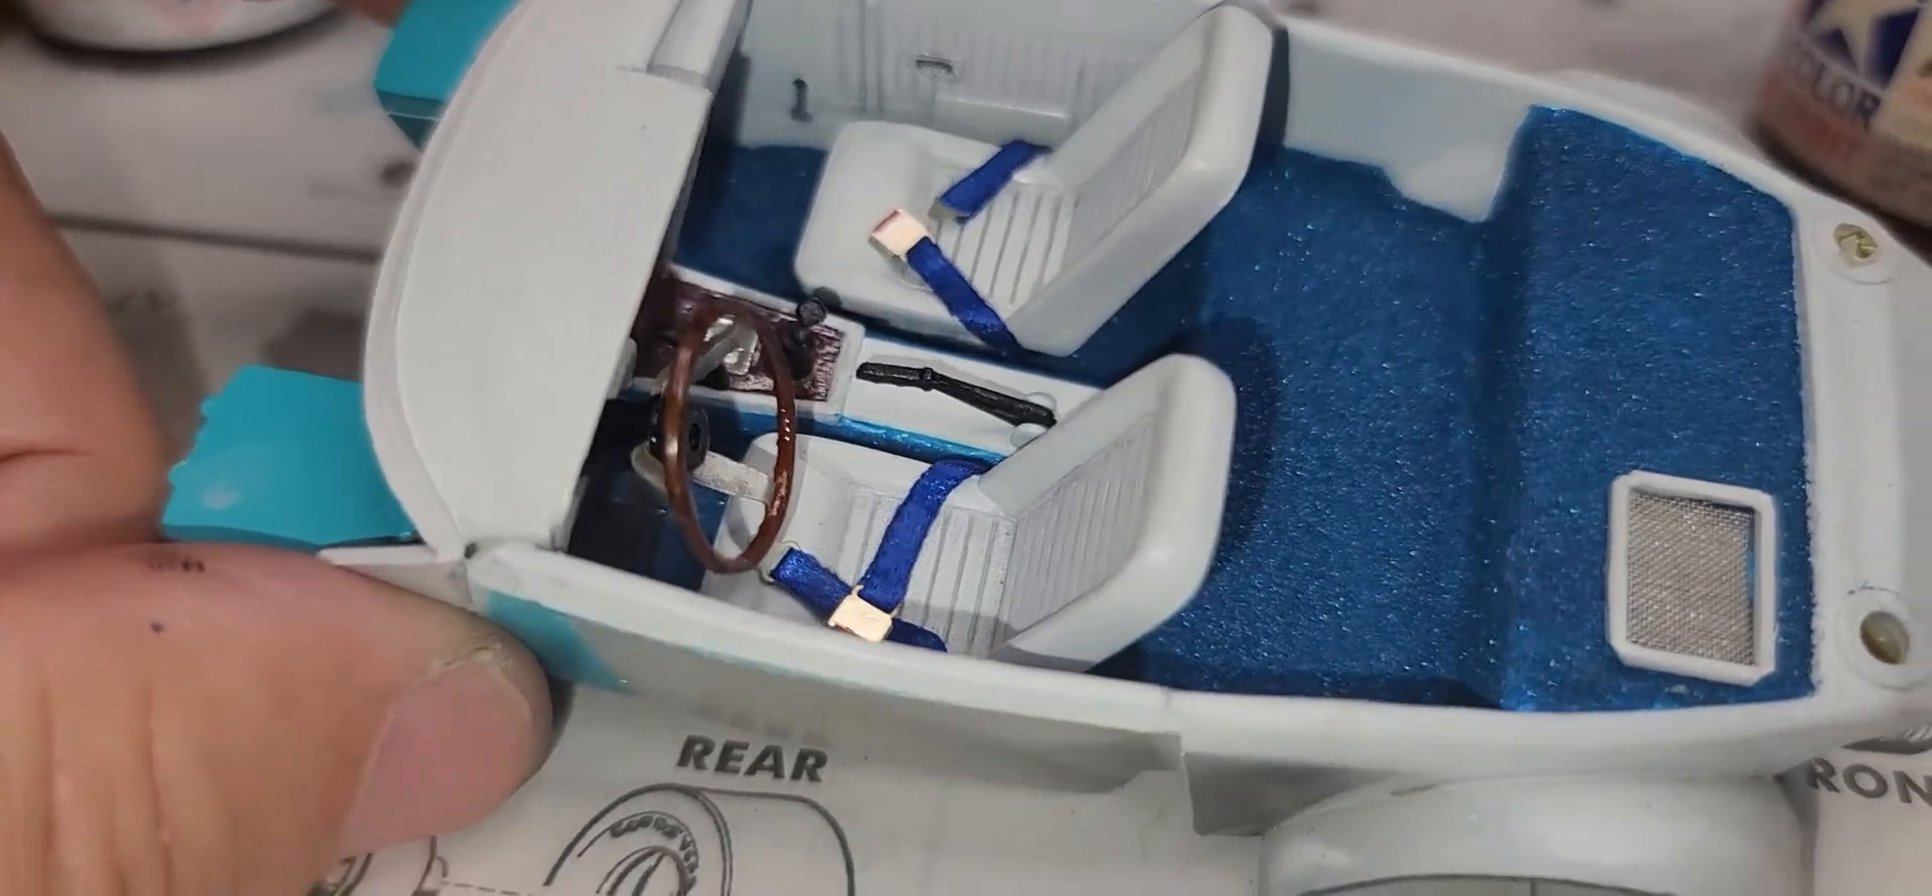You can see the seats are in i've added seat belts to the car.